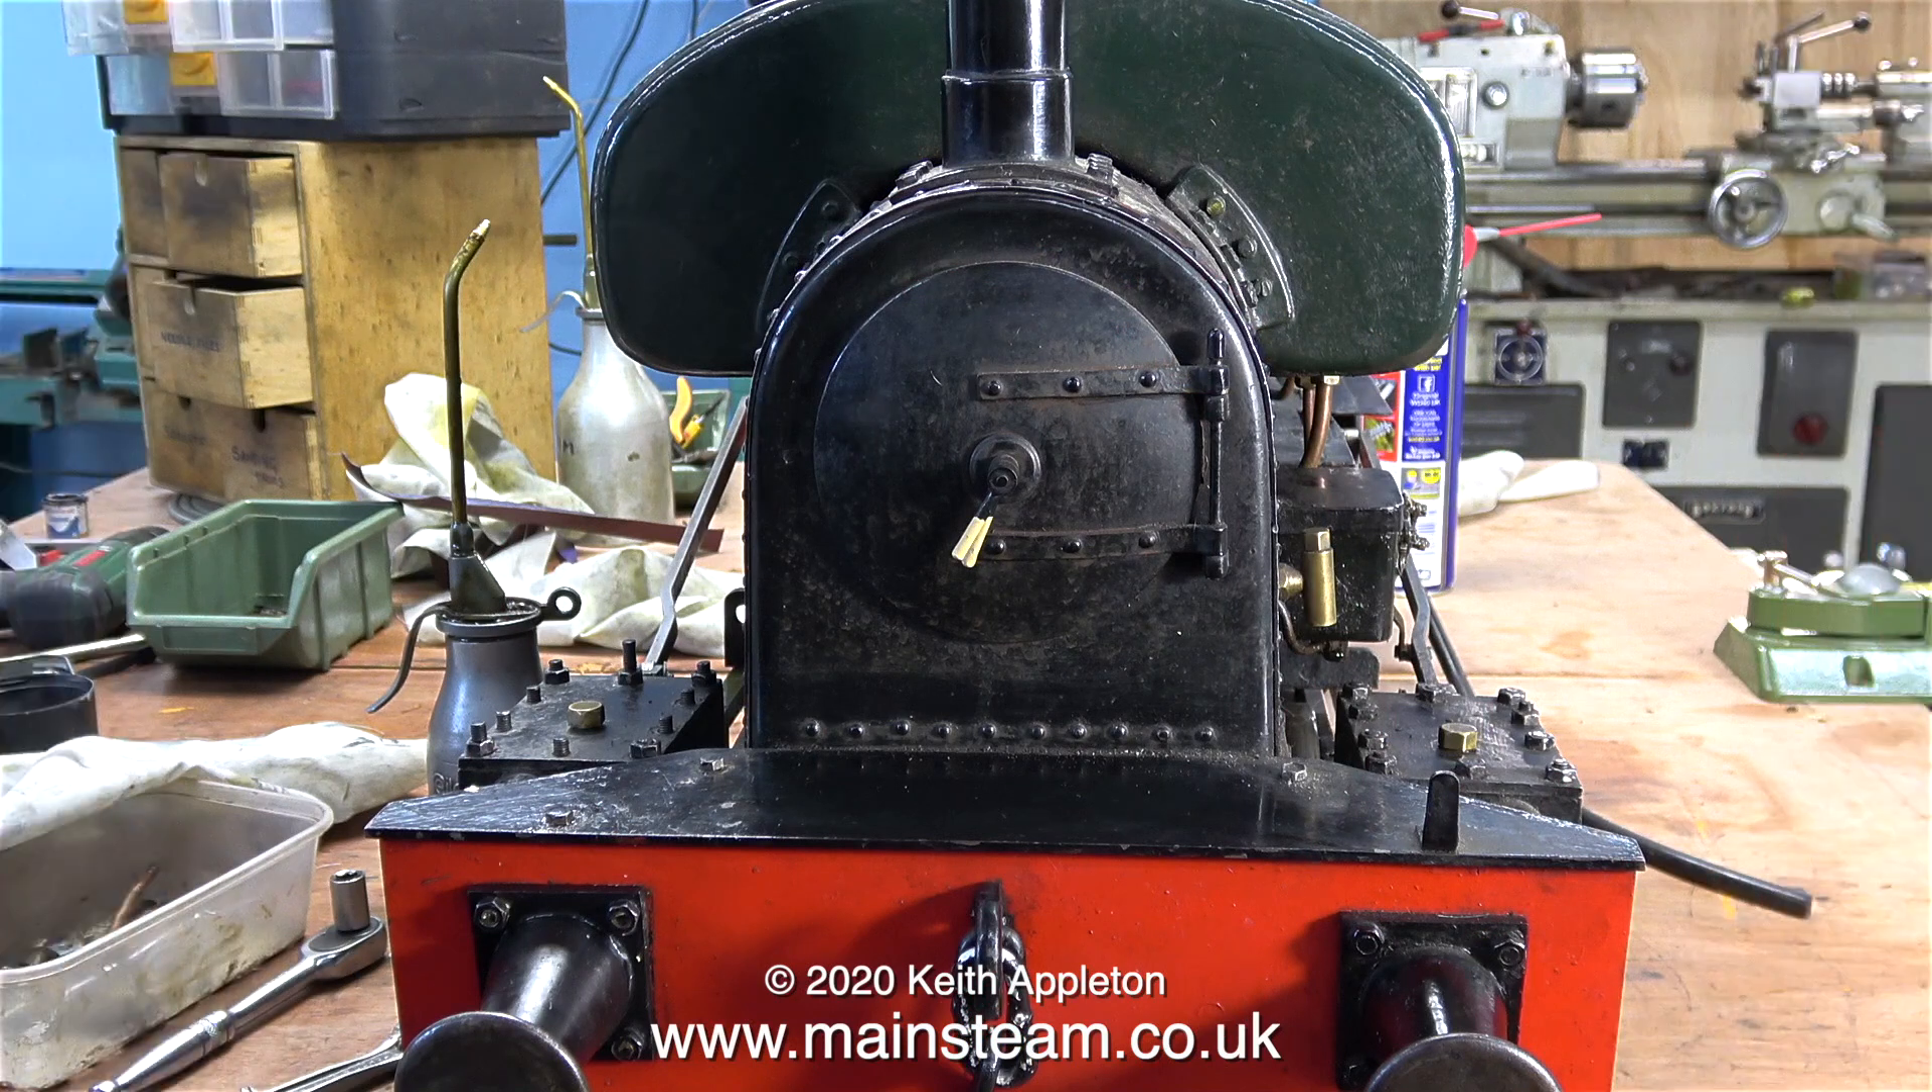The engine looks a lot better for having two buffers at the front.